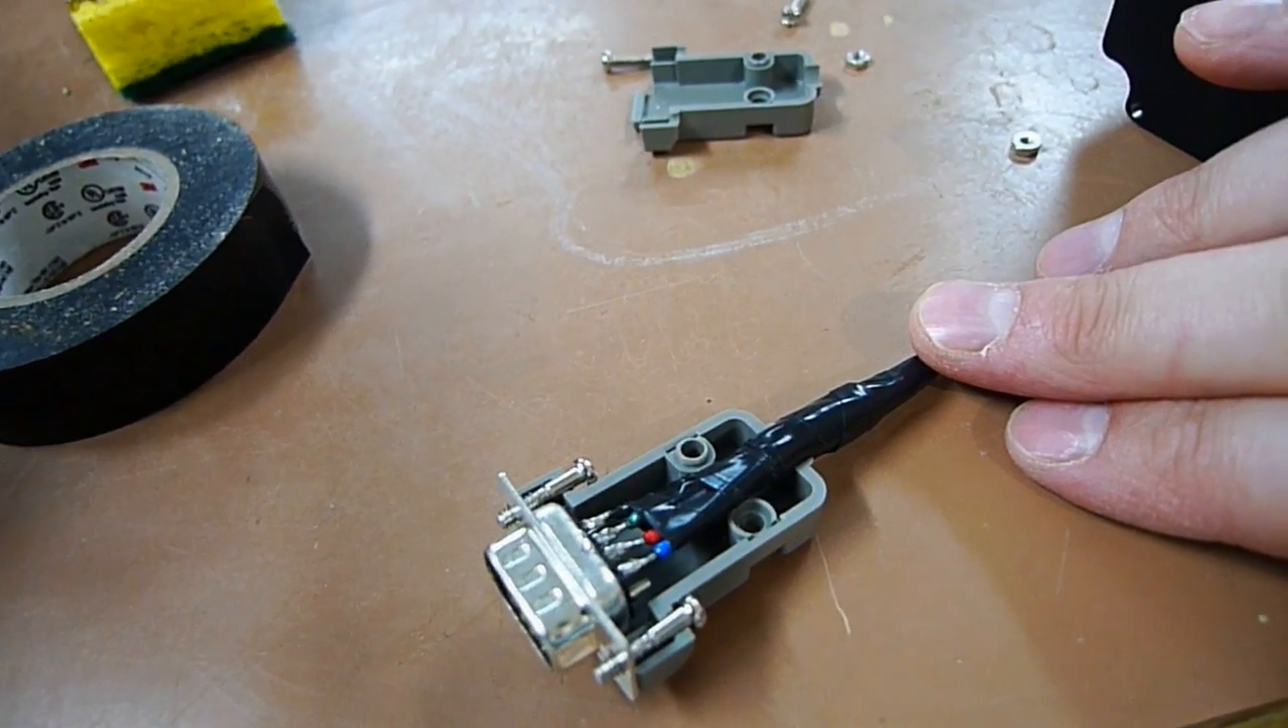This is what it all looks like before the harness goes together.